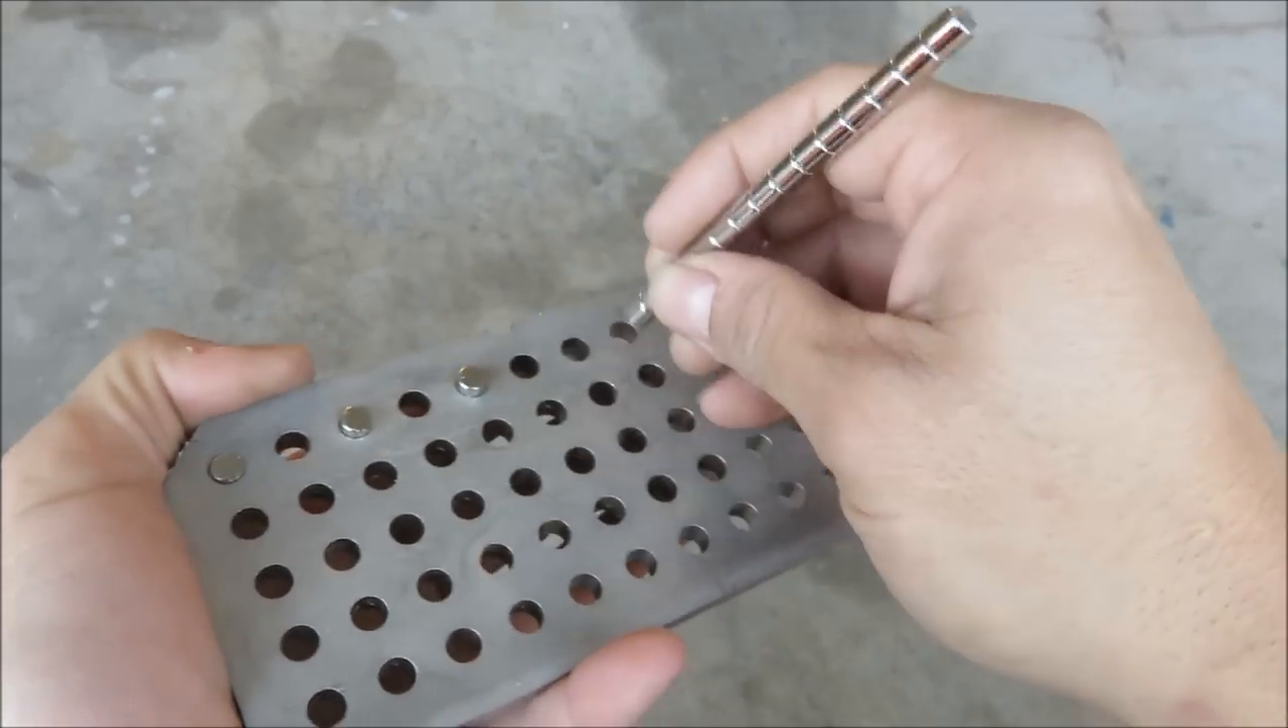And as I move over to the right, you can see the magnets stick out higher and higher.